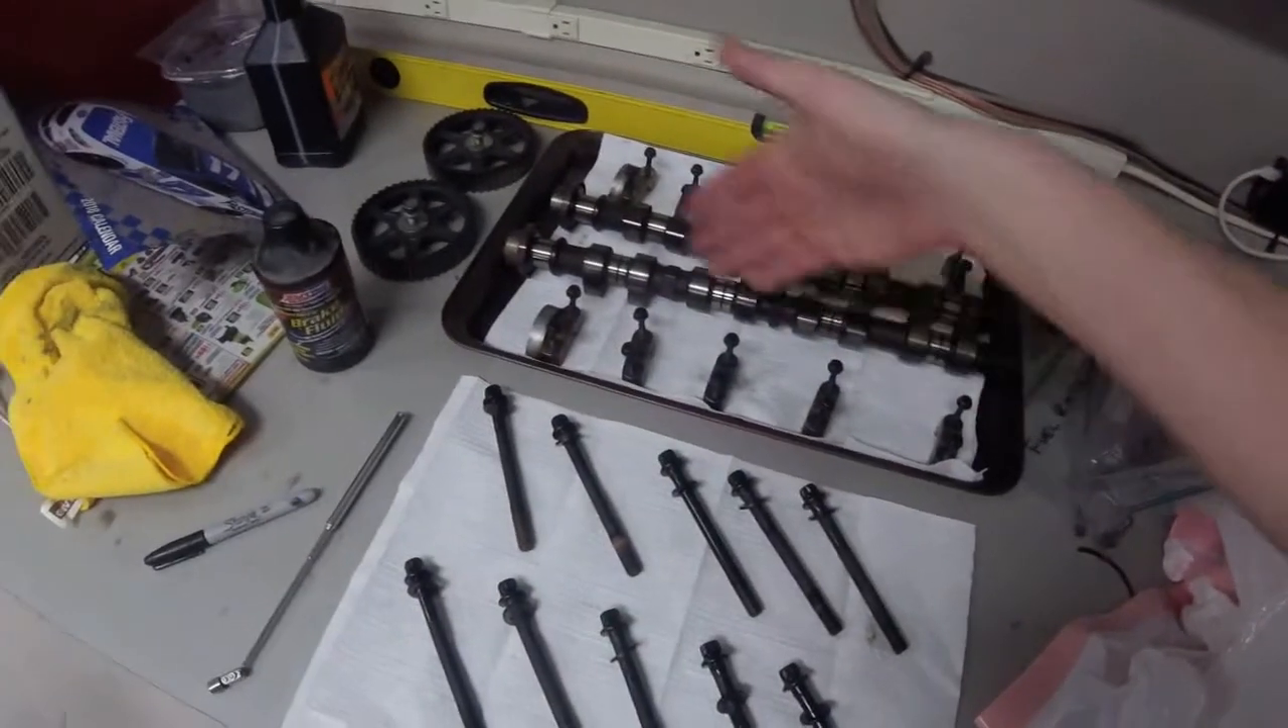Okay, here's the camshafts removed and the caps, basically all in order, the exact orientation that they came out of the engine in, as well as the head bolts and washers, exact same order as well.